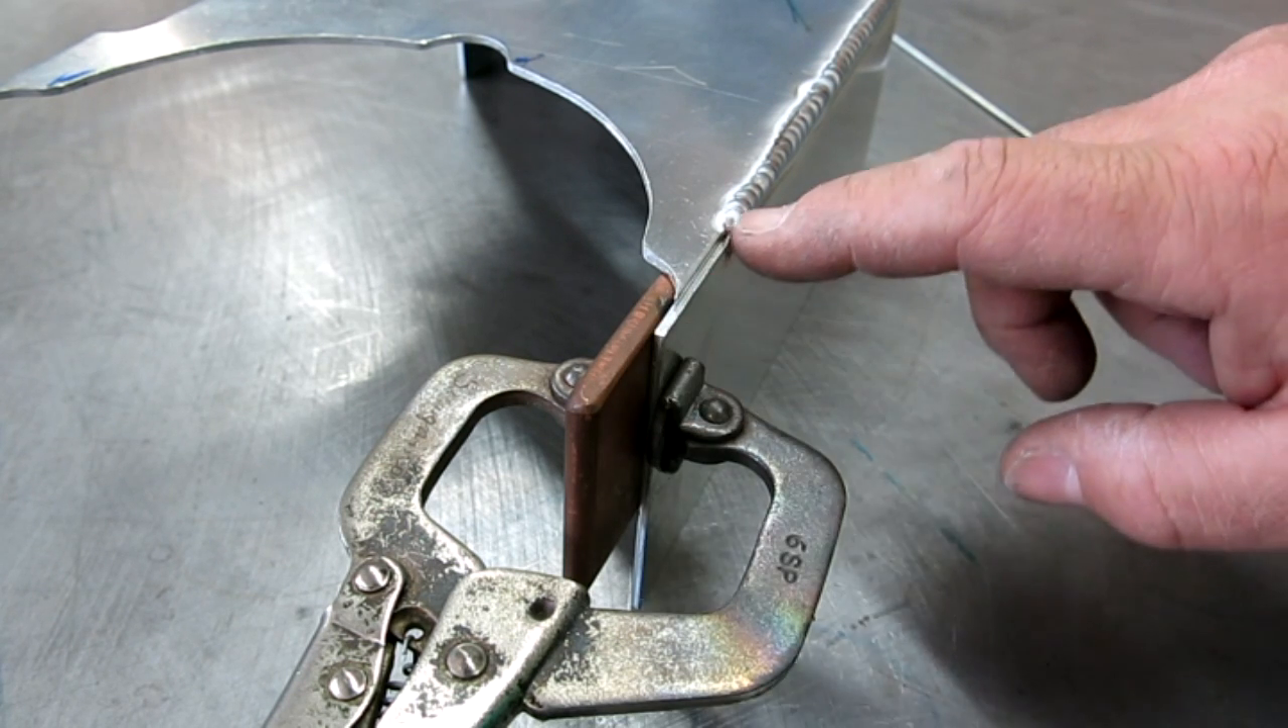So there's our little corner. I got it backed up with some copper.